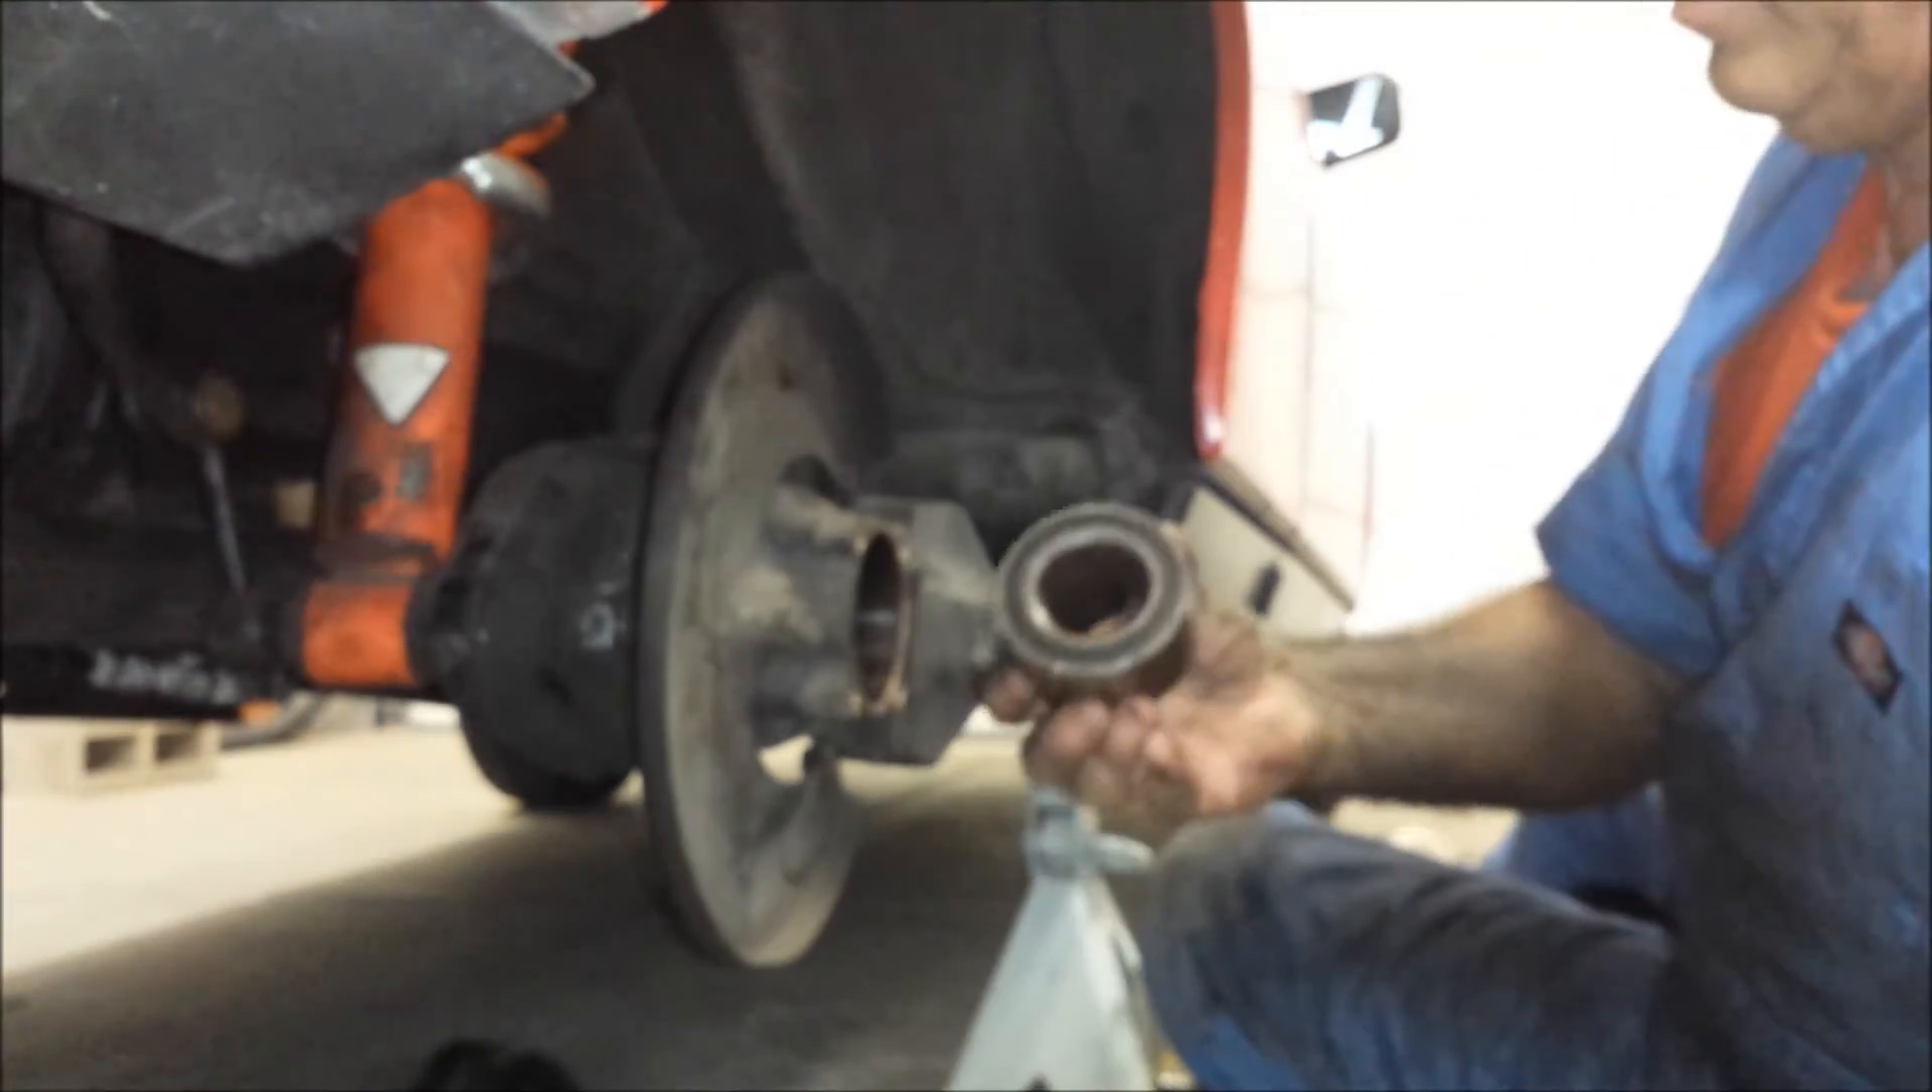So, our bearing is out, and it's in one piece.